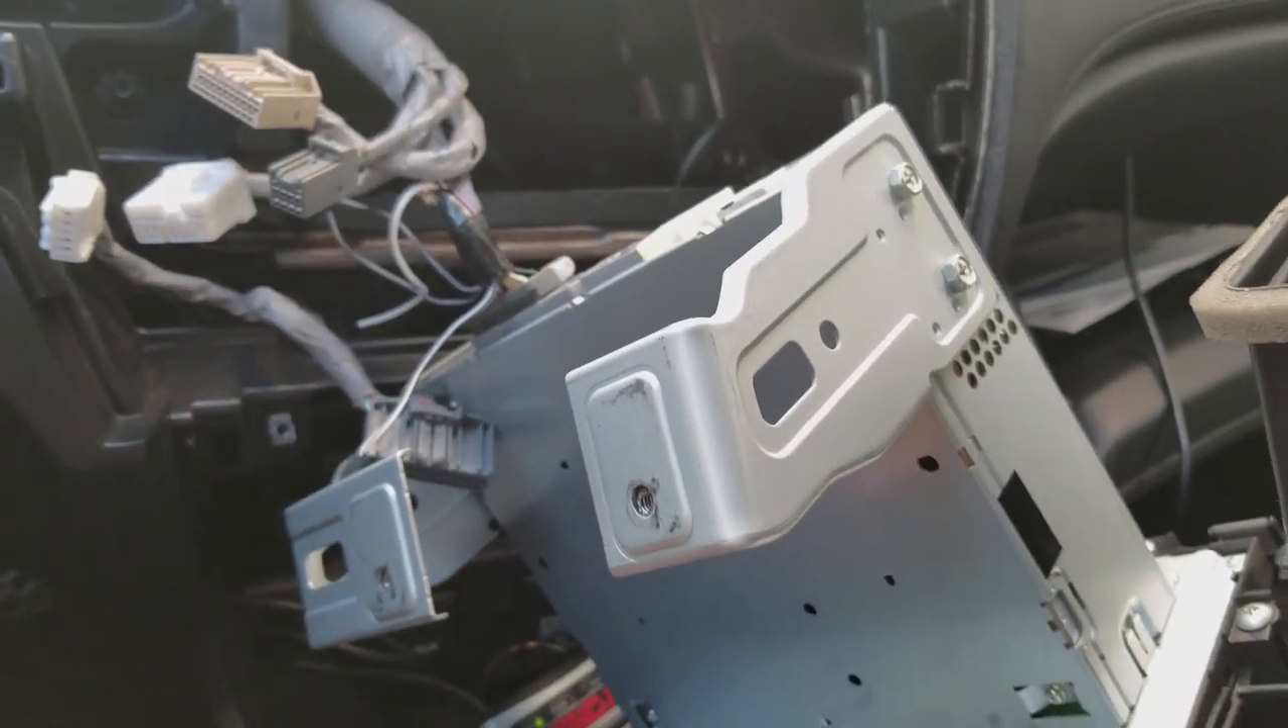If you notice here I have most of the harnesses pulled out.